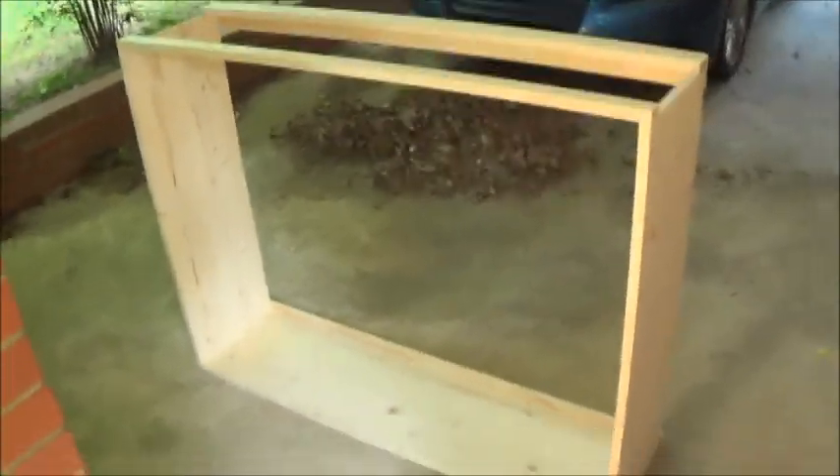As you can see the basic box went together pretty quickly.